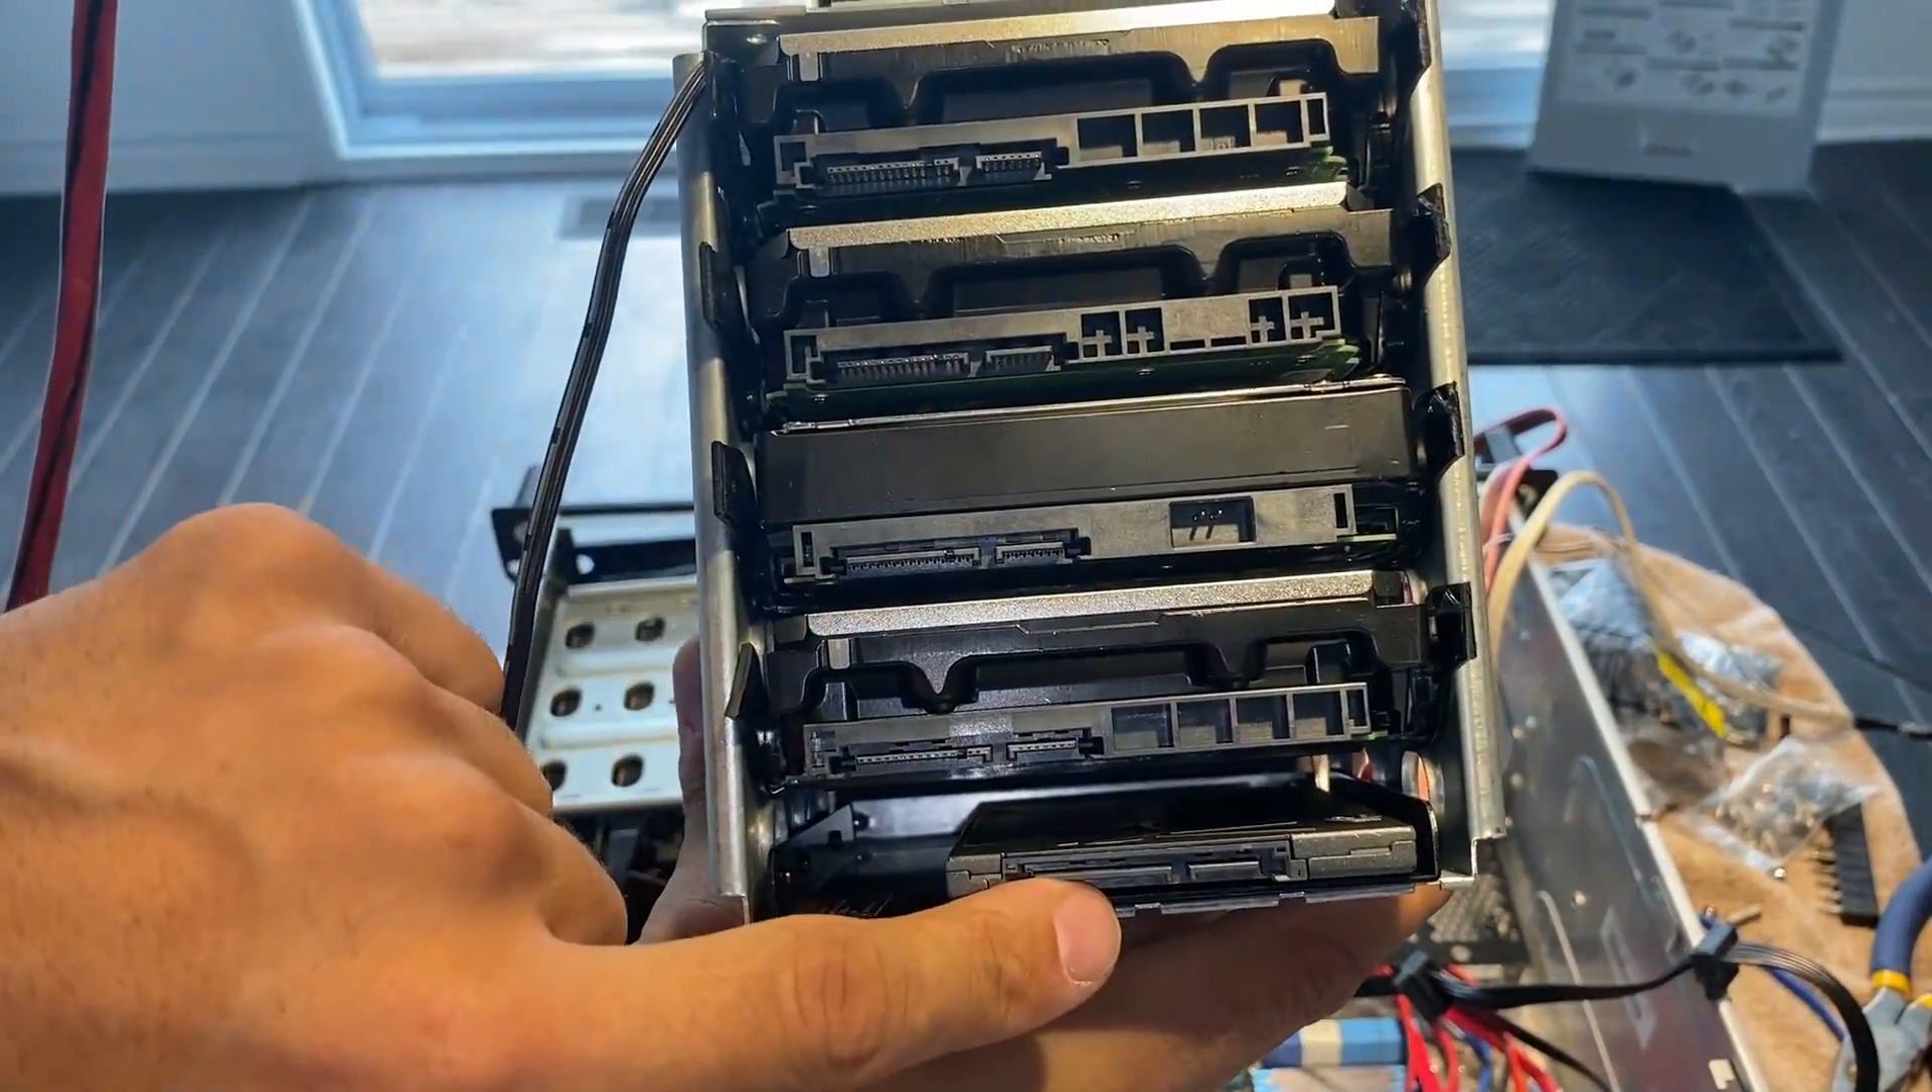So we've got all five drives installed here one two three four and then the operating system is on a sled down here that's double sided taped.